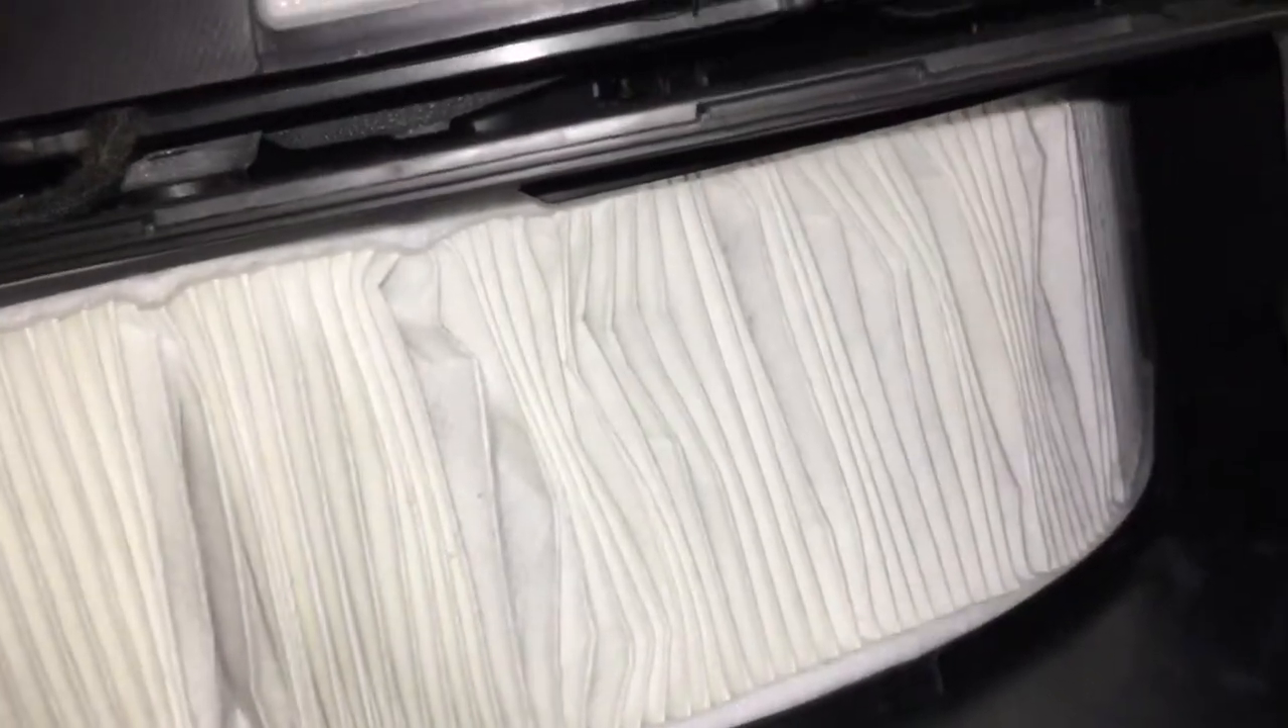So that is the new filter. So that is the new filter fitted in.